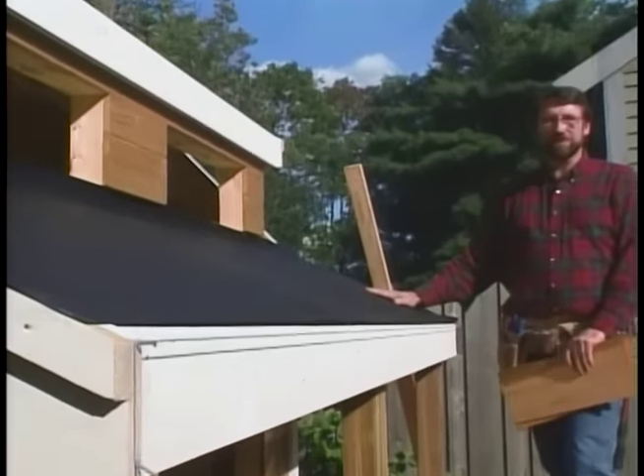To give the plywood on the roof some additional protection from moisture, I've installed a layer of 15 pound tar paper.